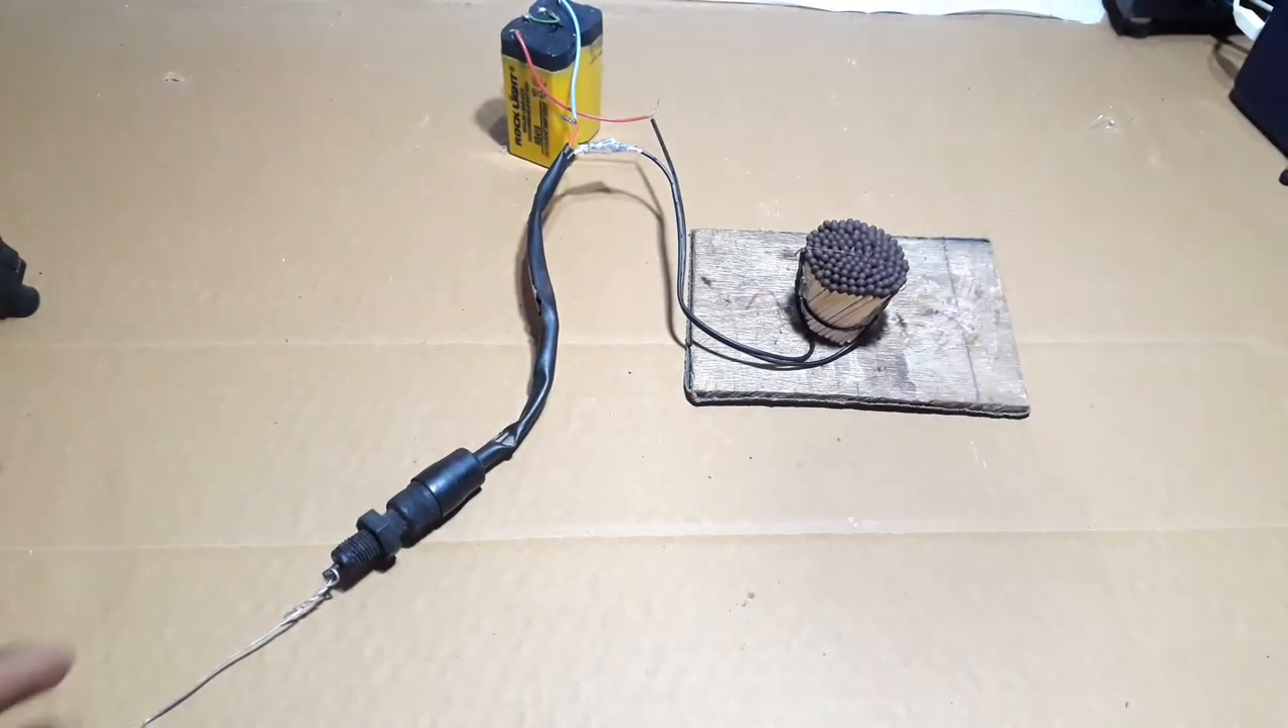یہاں پر آپ دیکھتے ہیں بیٹری میں نے جوڑ دیا ہے۔